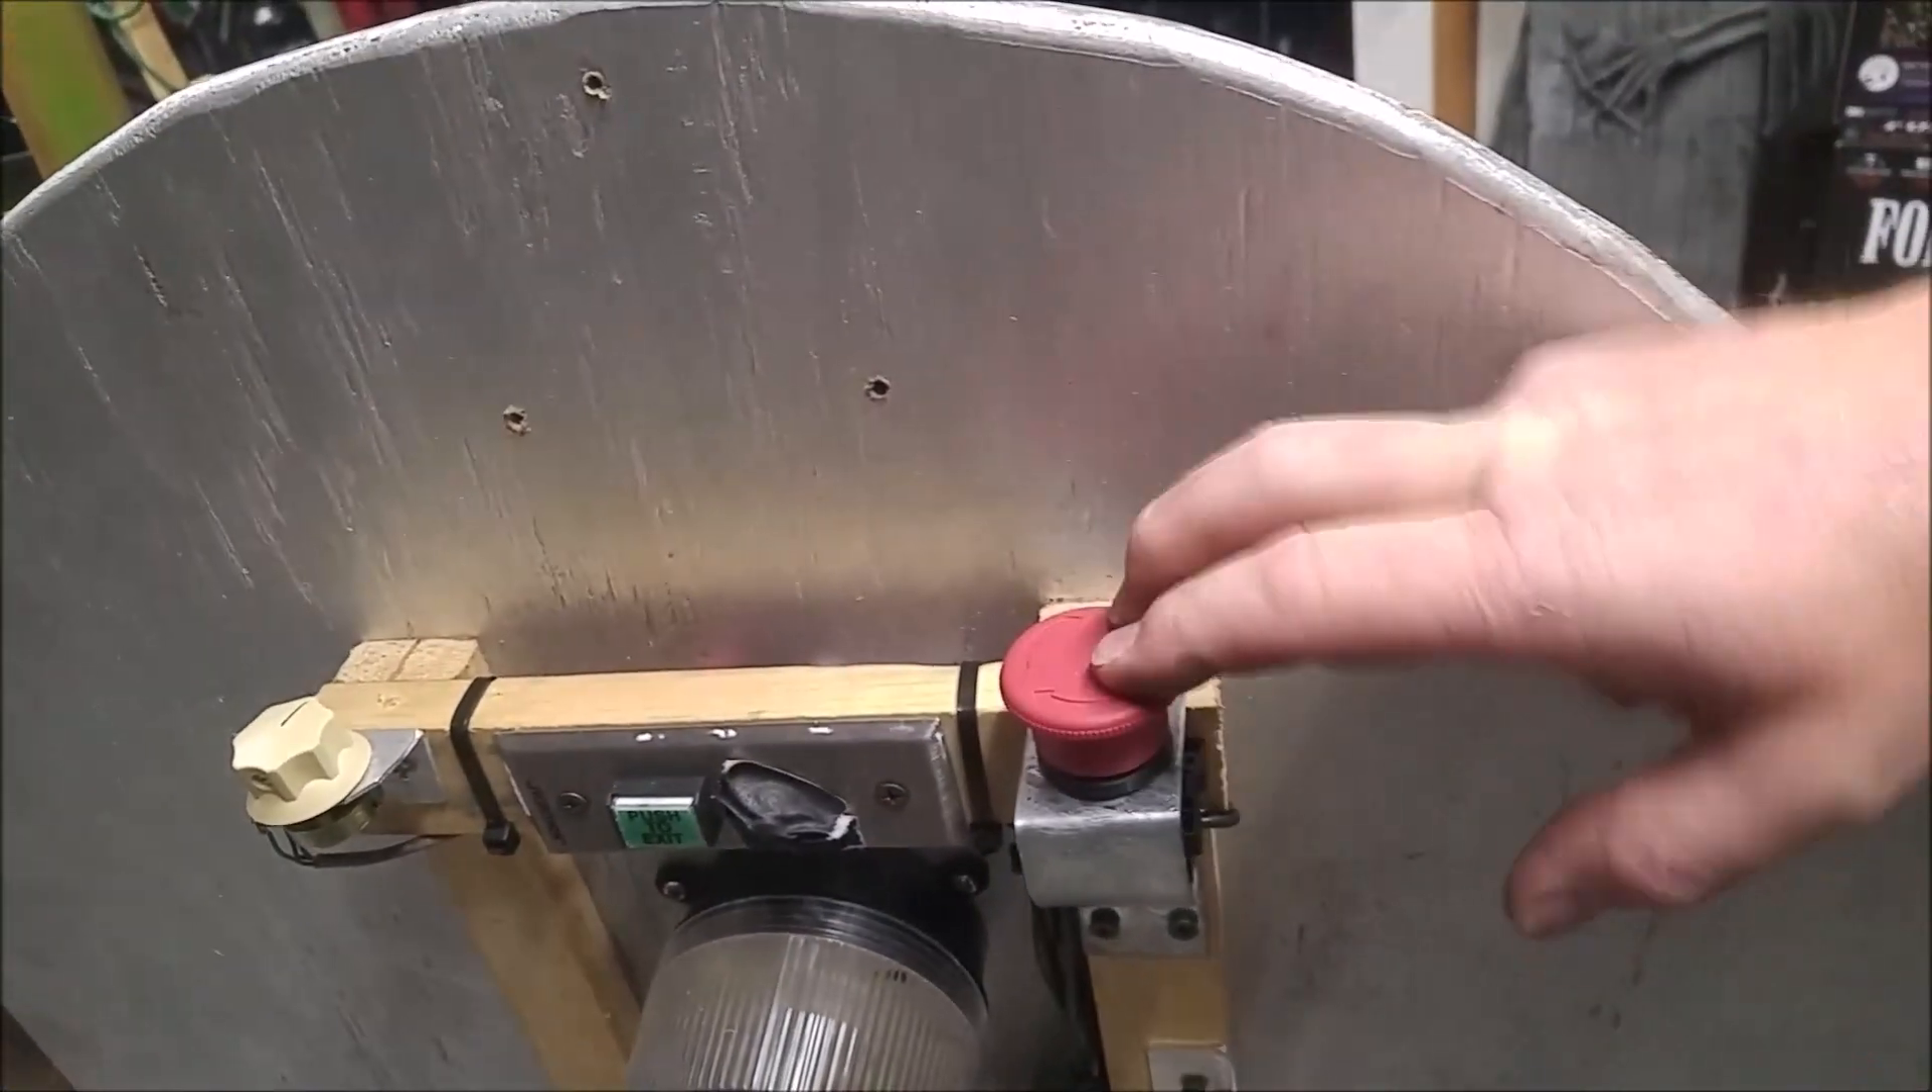I've added this emergency stop button and it's latching it locks in place.